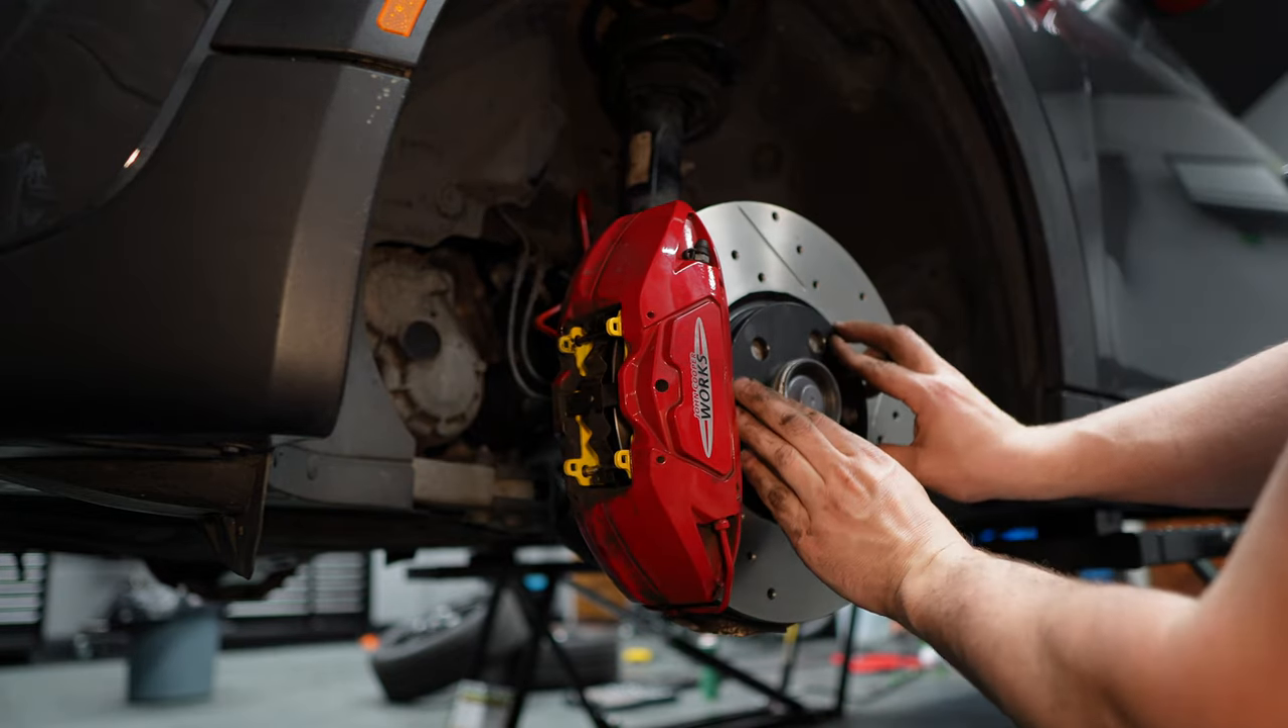We're going to put our rotor on and now we've got the rotor in place.